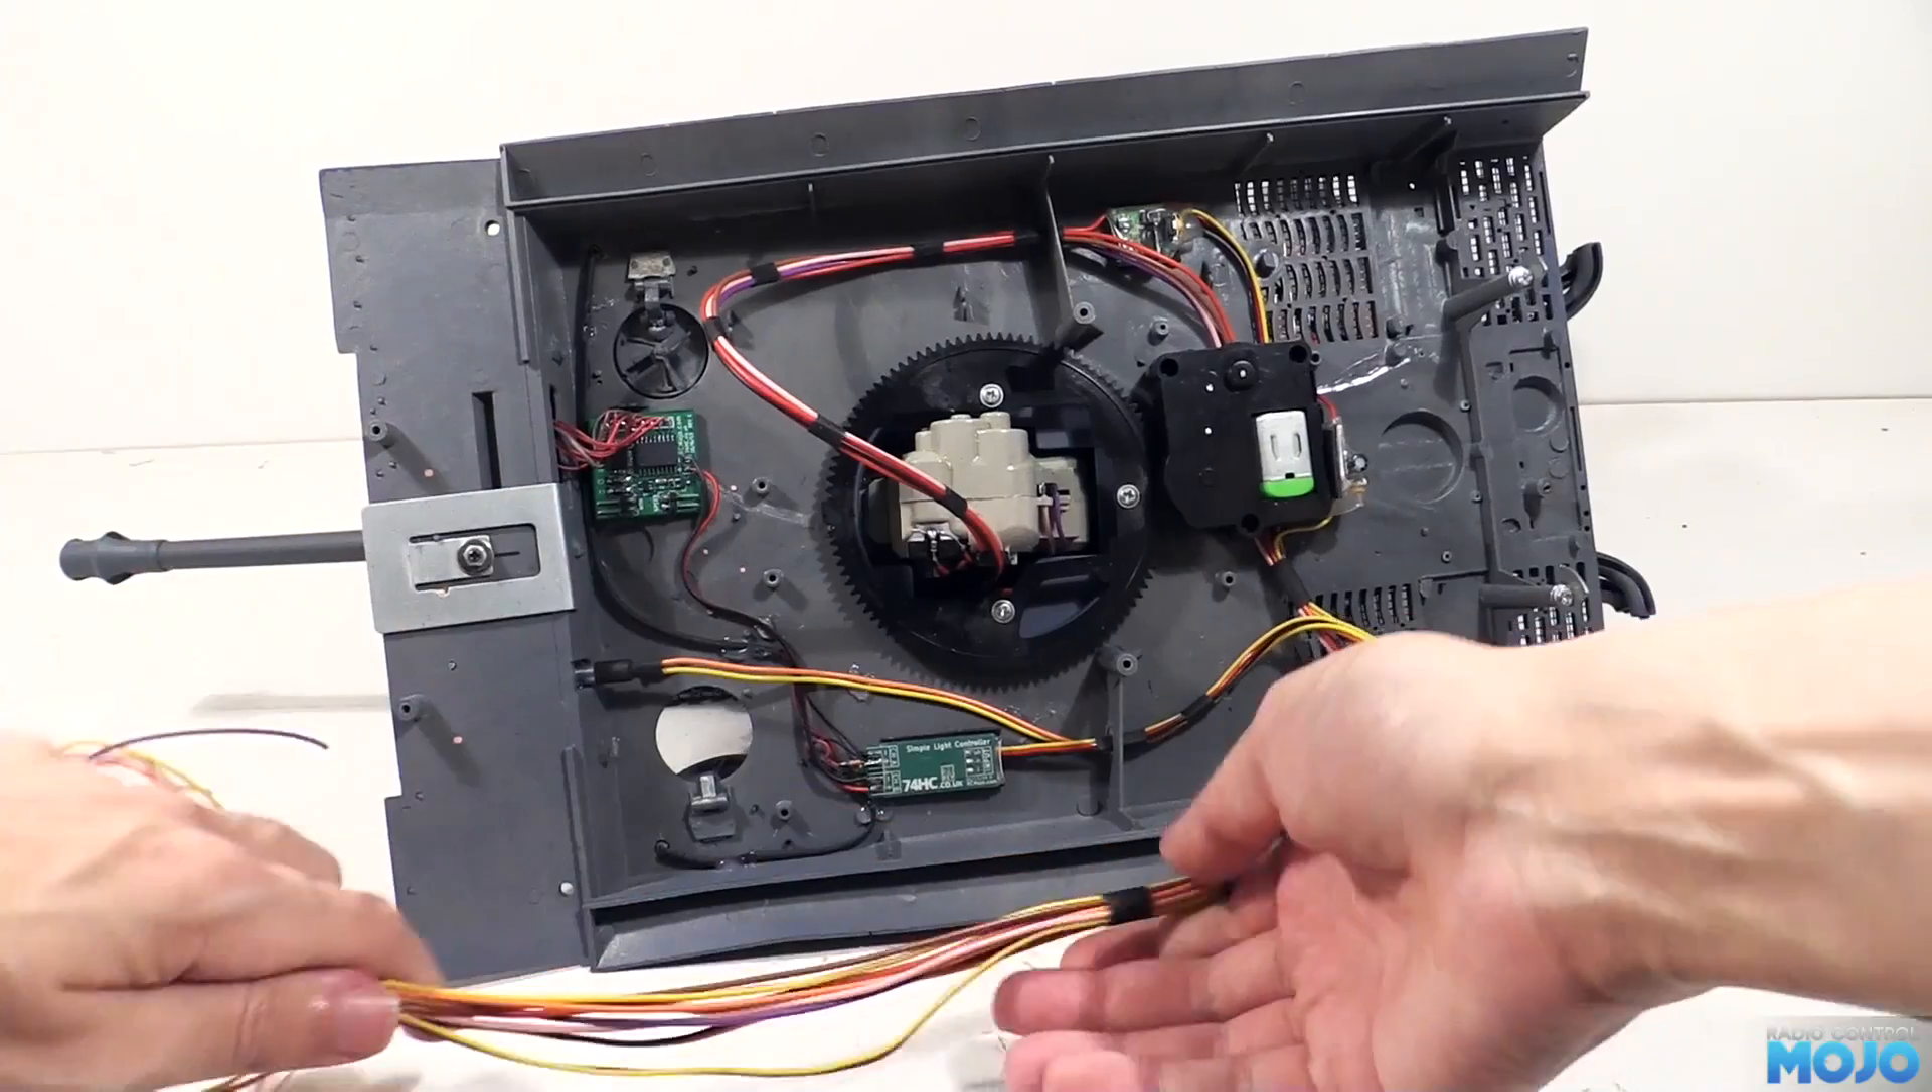Here we are then, the two parts of the loom are now done and joined up with the loose ends running down the side of the hull.